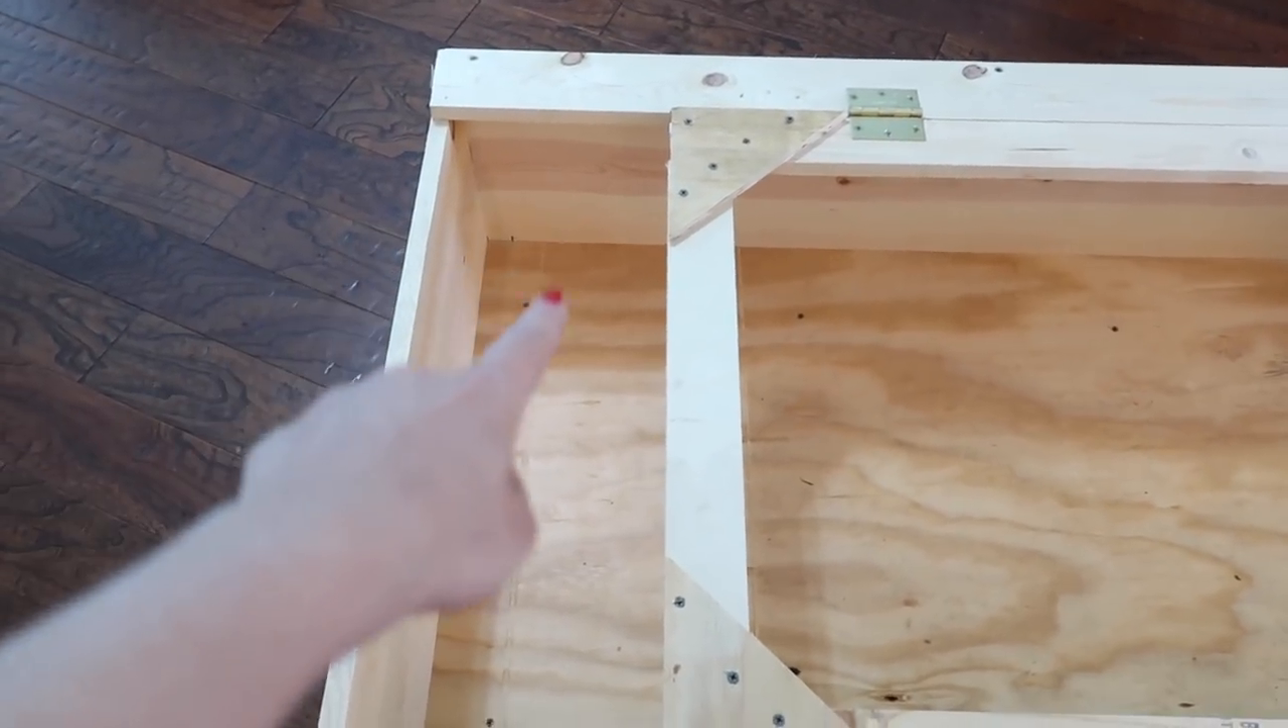And then as you can see we have an empty space right here where we are going to be putting a lid and this will be closed in.